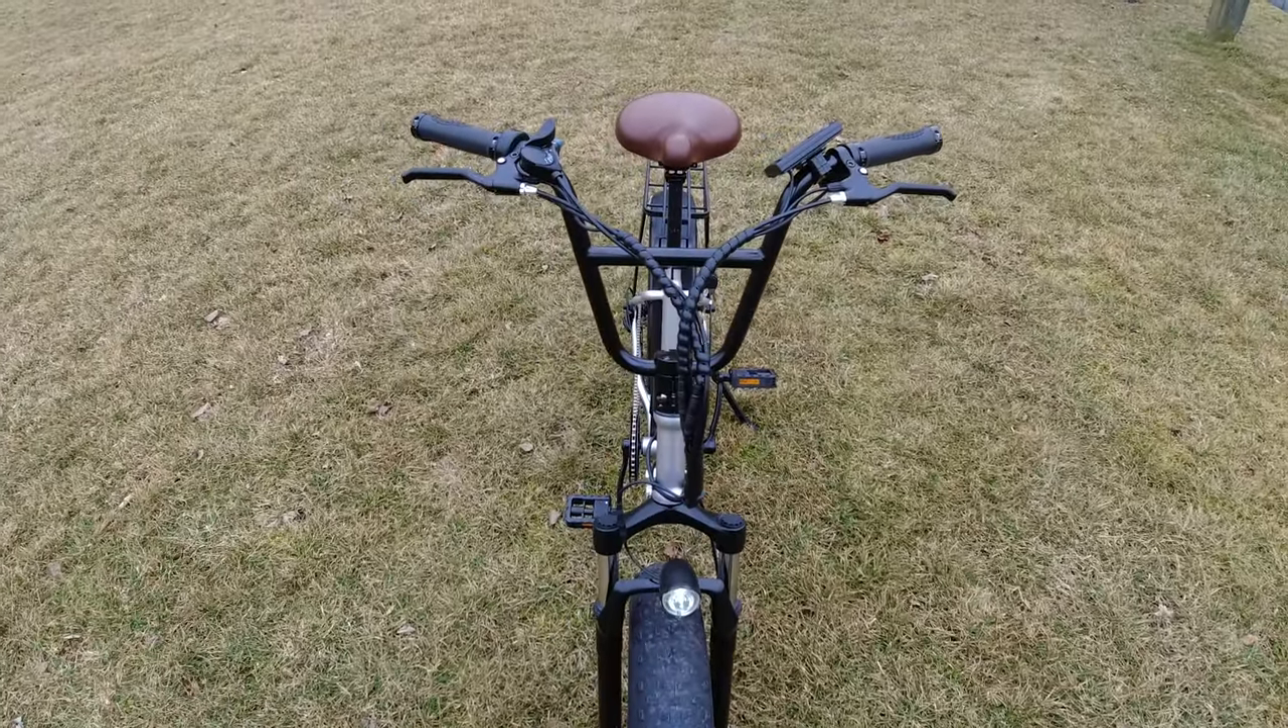However, I couldn't get the screws to come out for the fender arms, so I just left it off for the meantime until I can try and get that on there.